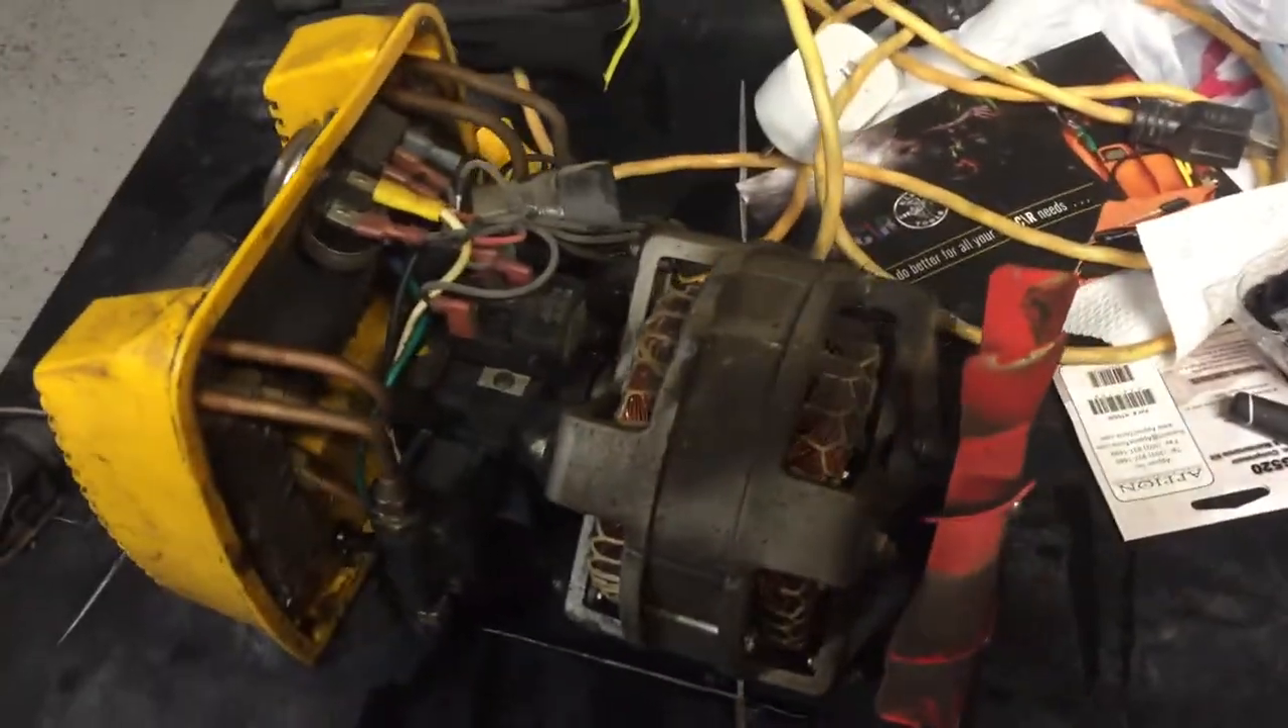All right, I got the casing all taken apart here.